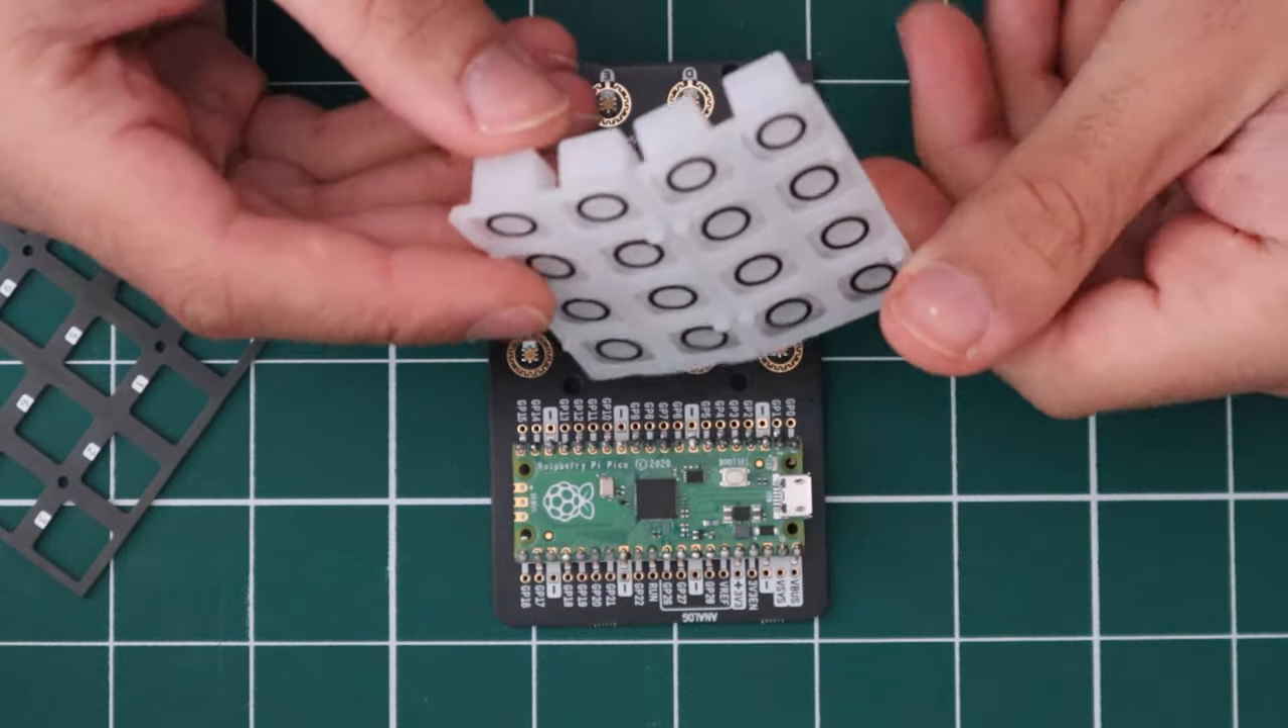So, we've got the Pico installed there, and the pins are all installed, time for the buttons.